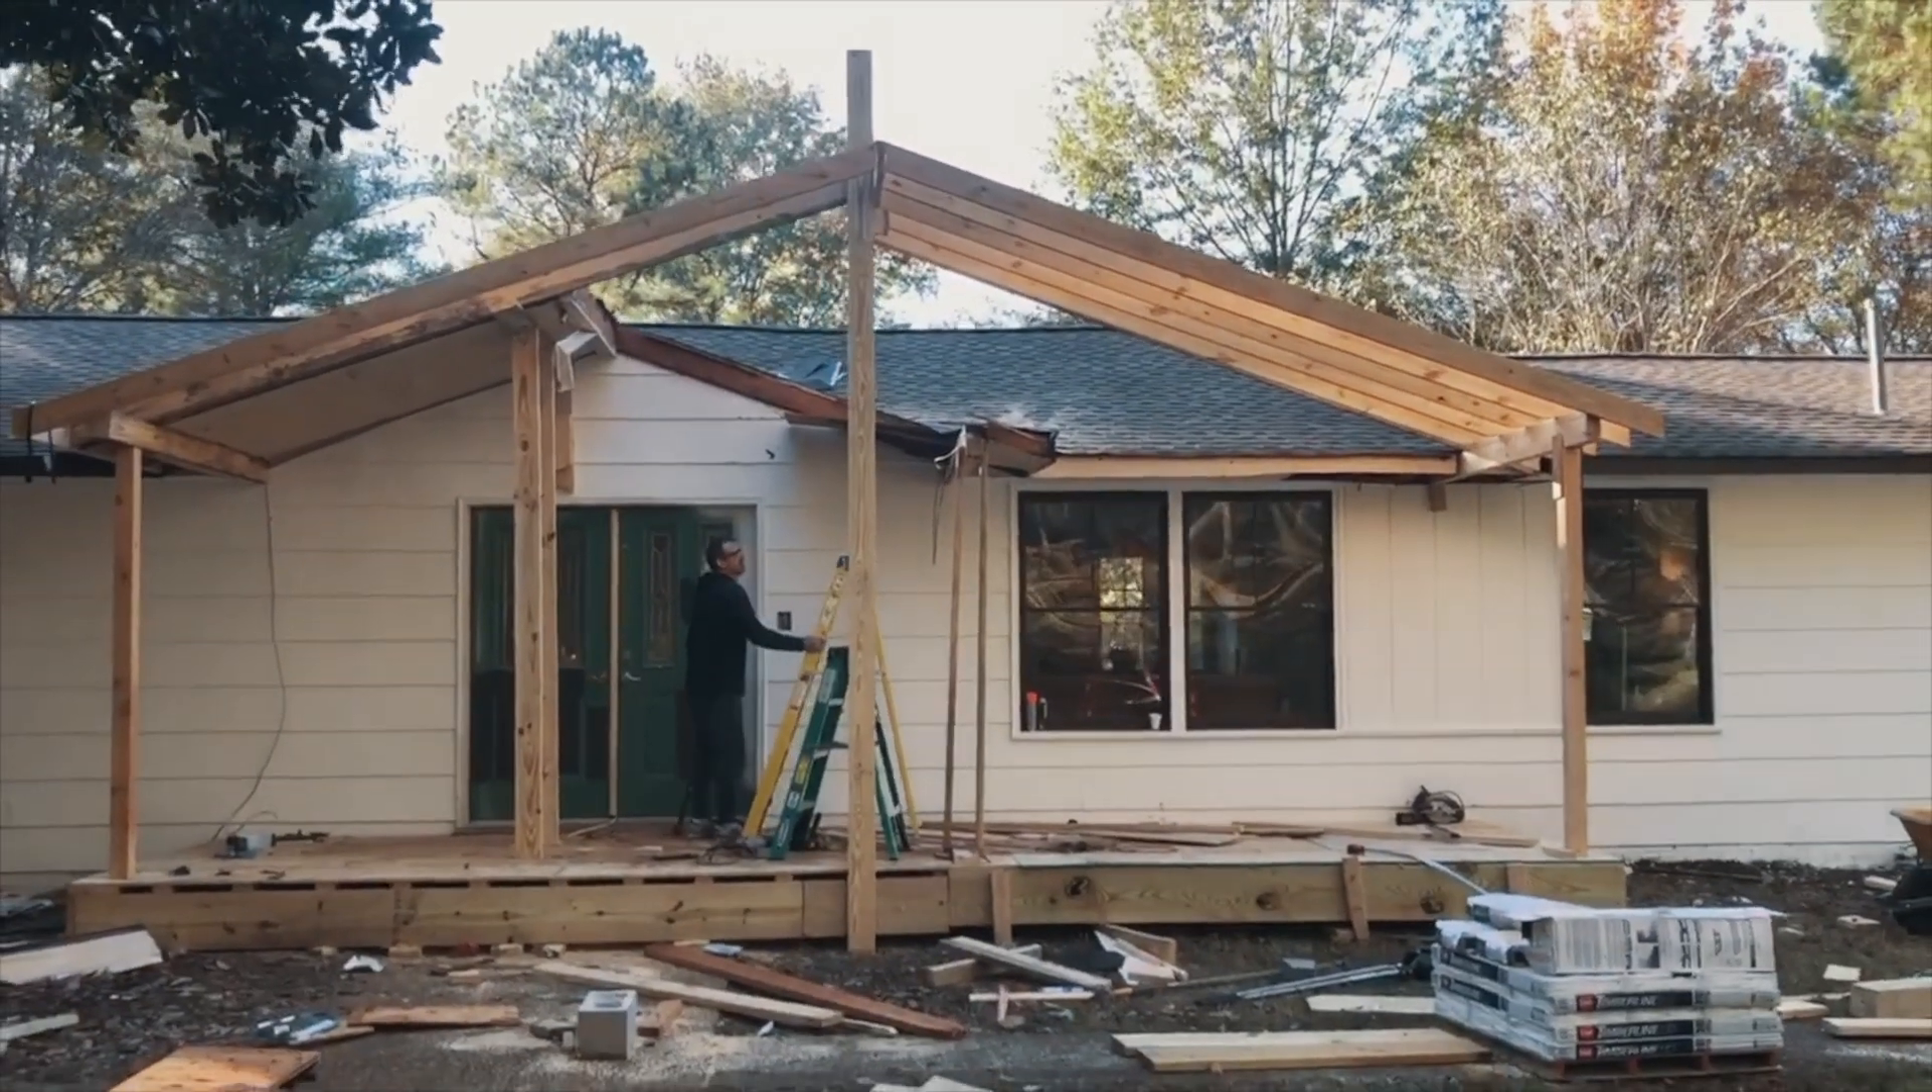Once I got the porch foundation built, I moved on to the roof structure and my buddy Adam helped me hold these rafters as I screwed them in place. All right, we're making progress.